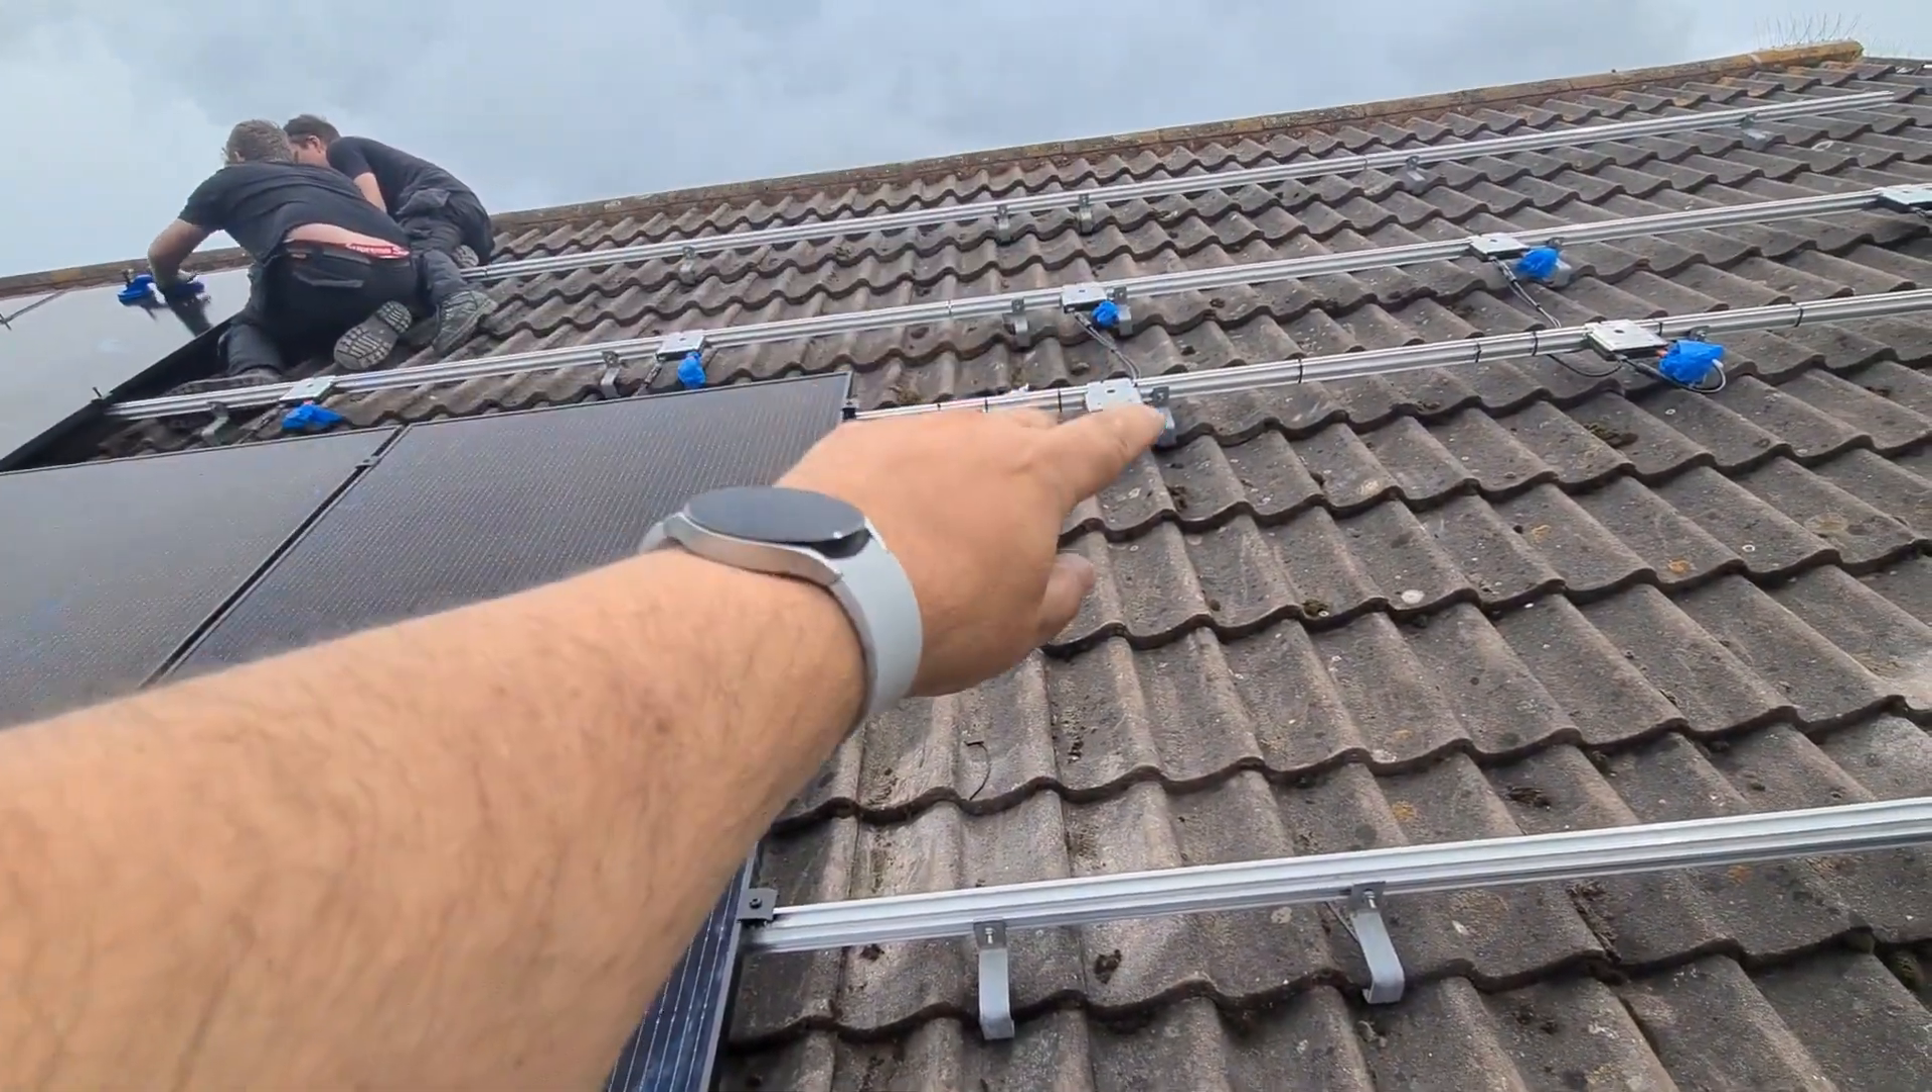The guys have got the rails on this side of the roof already, there's another six panels going on the other side.